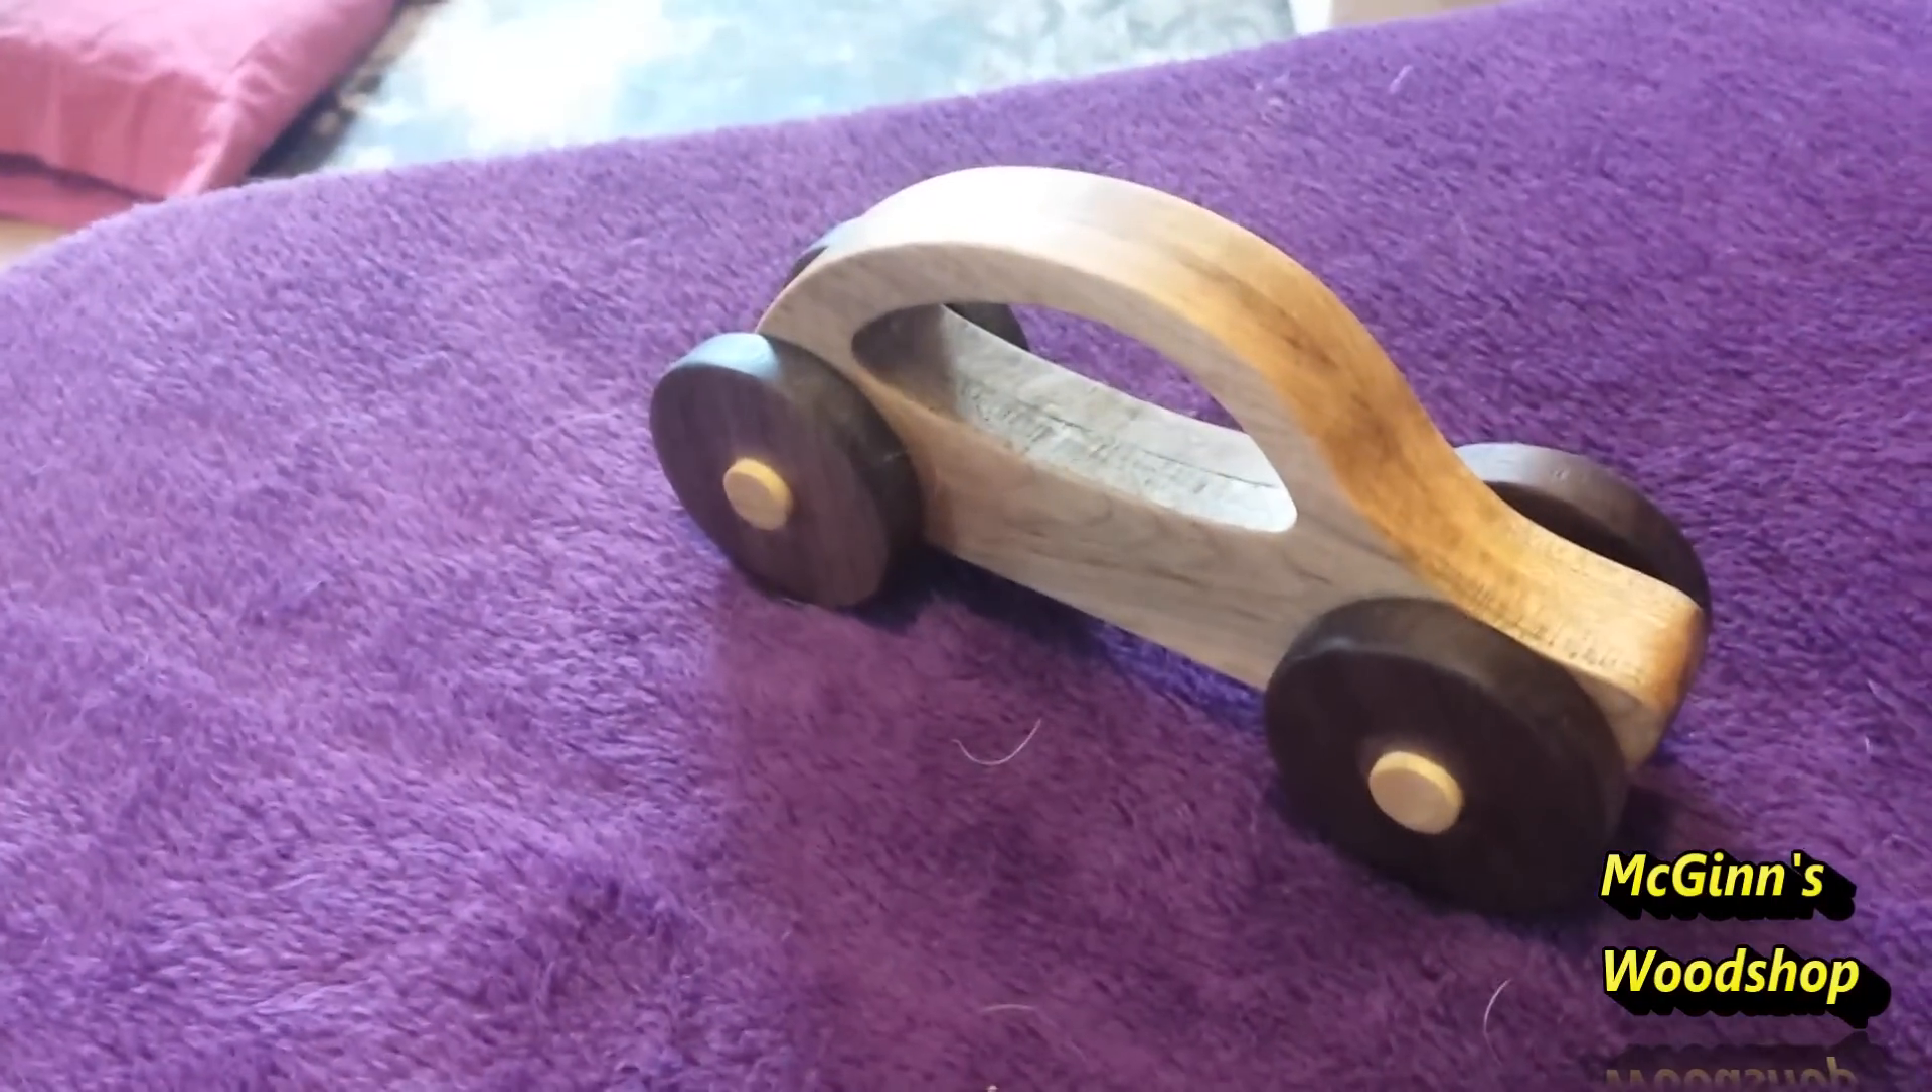So I just cut the ends of the excess dowel off and glued the other wheels on.